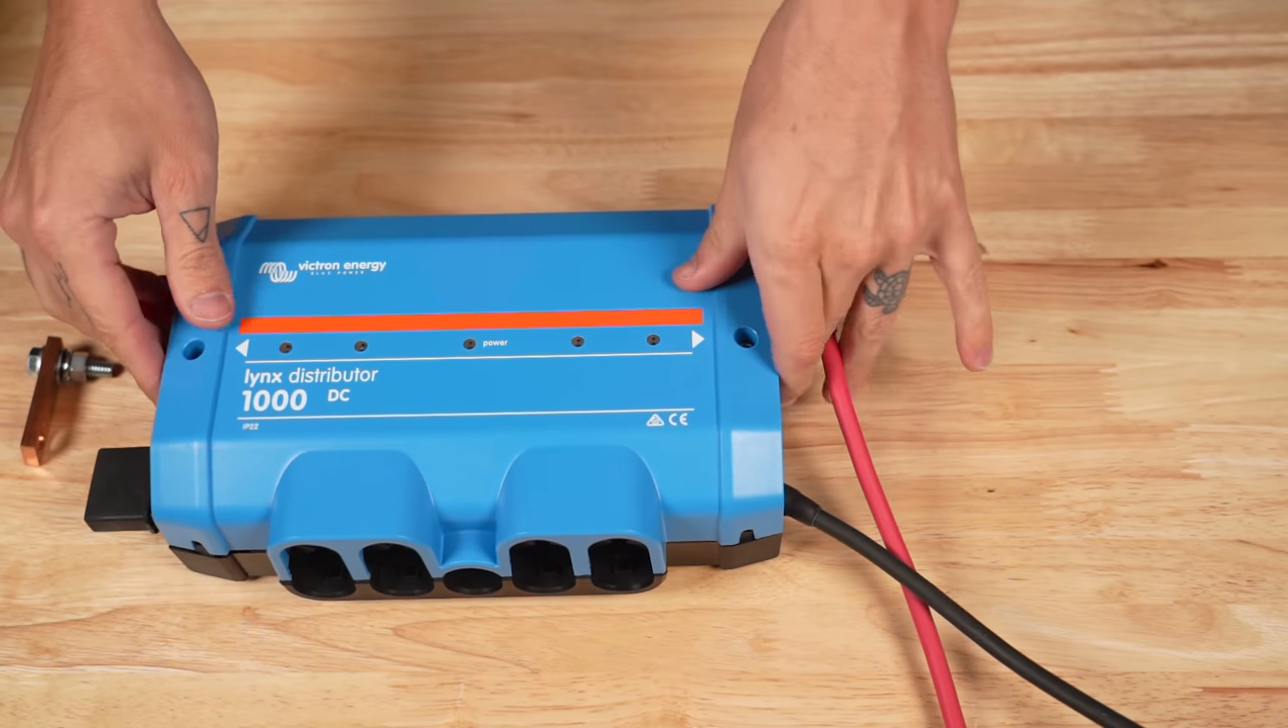Now, the cover still fits on top like so.